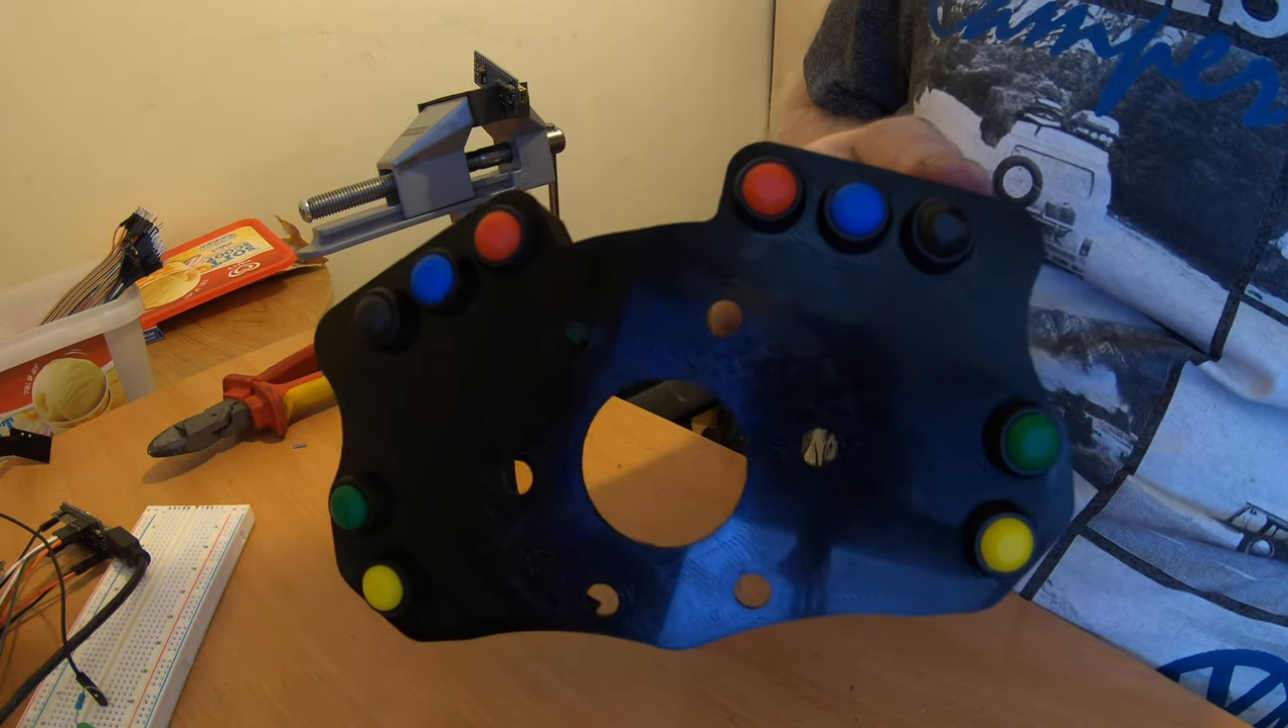So all the buttons are in.